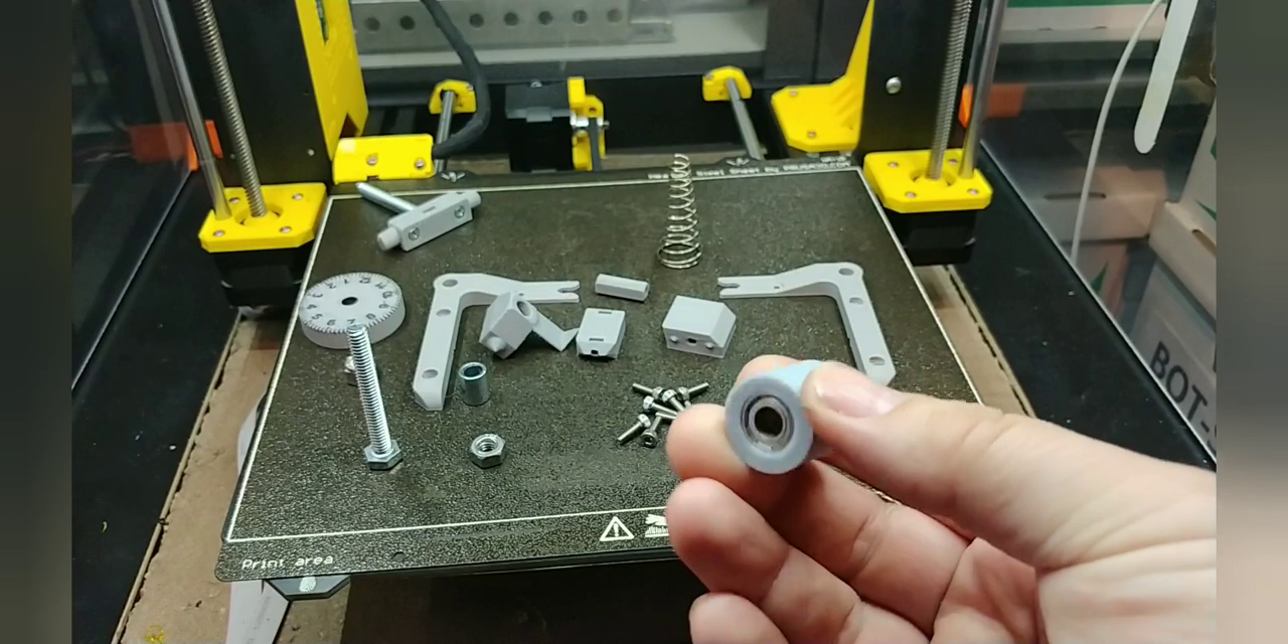The barrel pulley should look like this when you get the bearings installed. Flush is just fine since I used the nut and bolt.